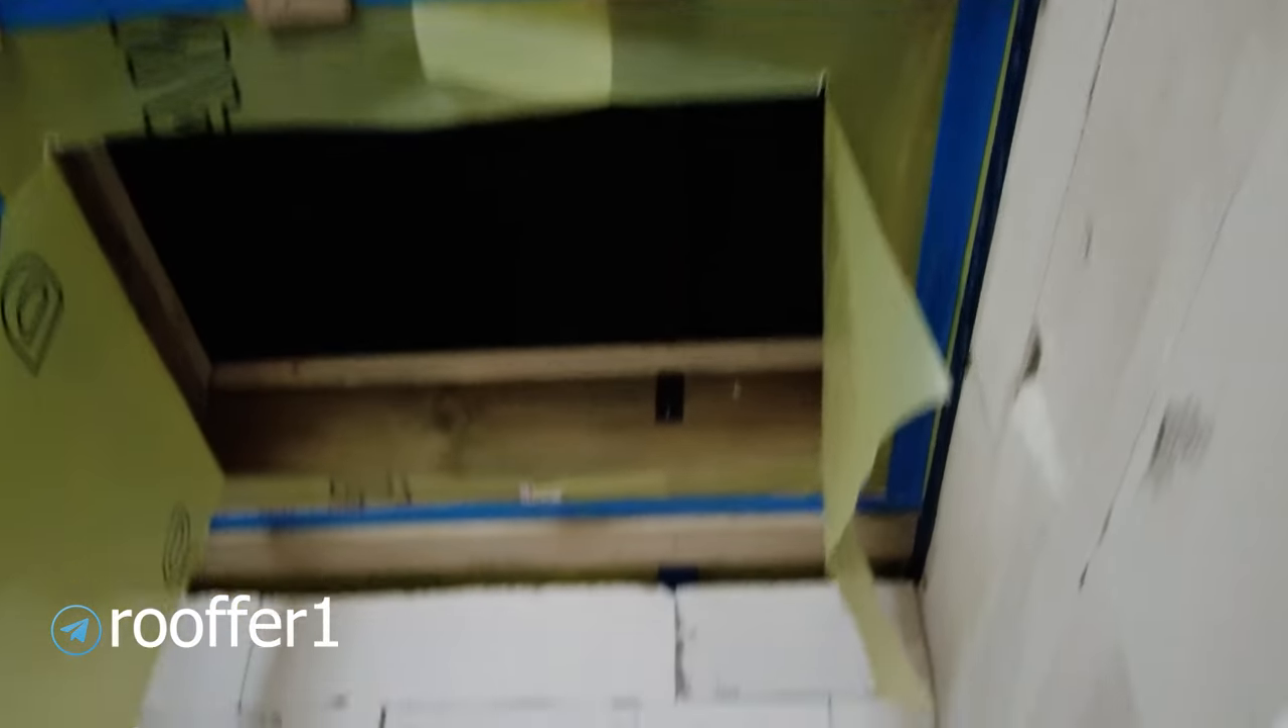Здесь будет смонтирована чердачная лестница. Пока только подготовили проем под монтаж лестницы.